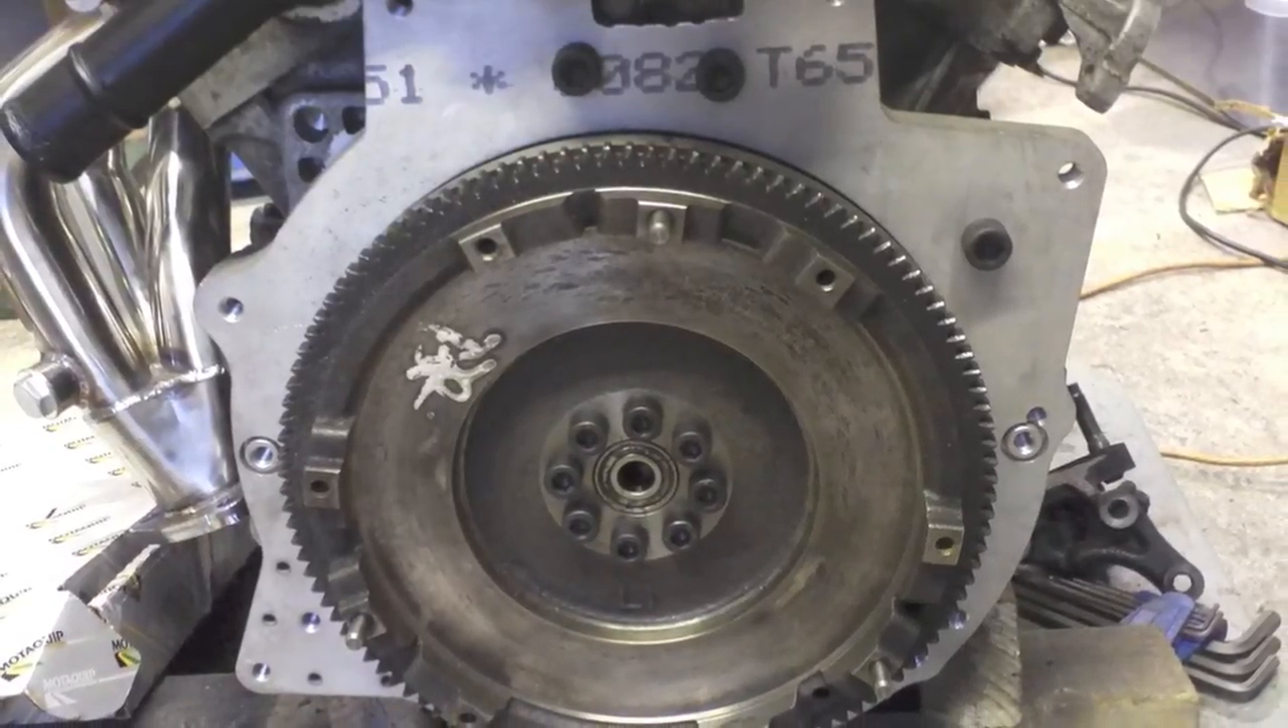So the adapter plate arrived for the KL V6, so I got that bolted up and the flywheel on.